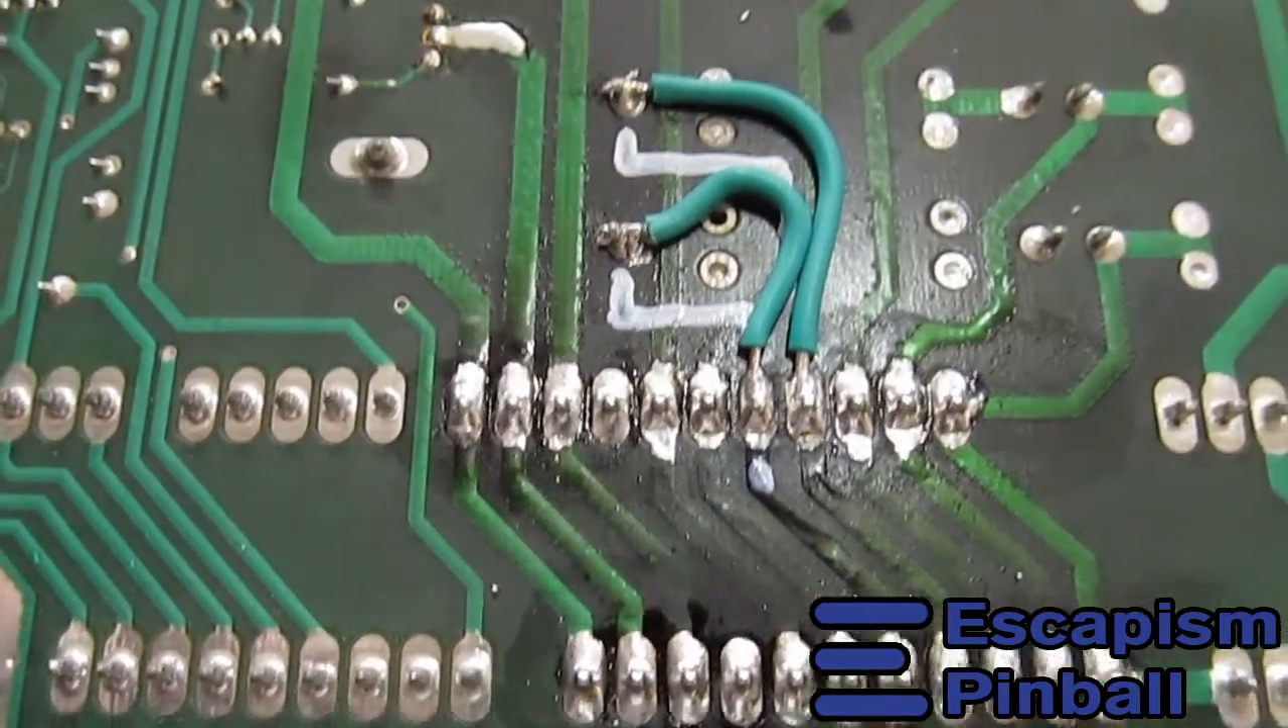Connectors have been soldered in and those stitches or the bridges have been connected.